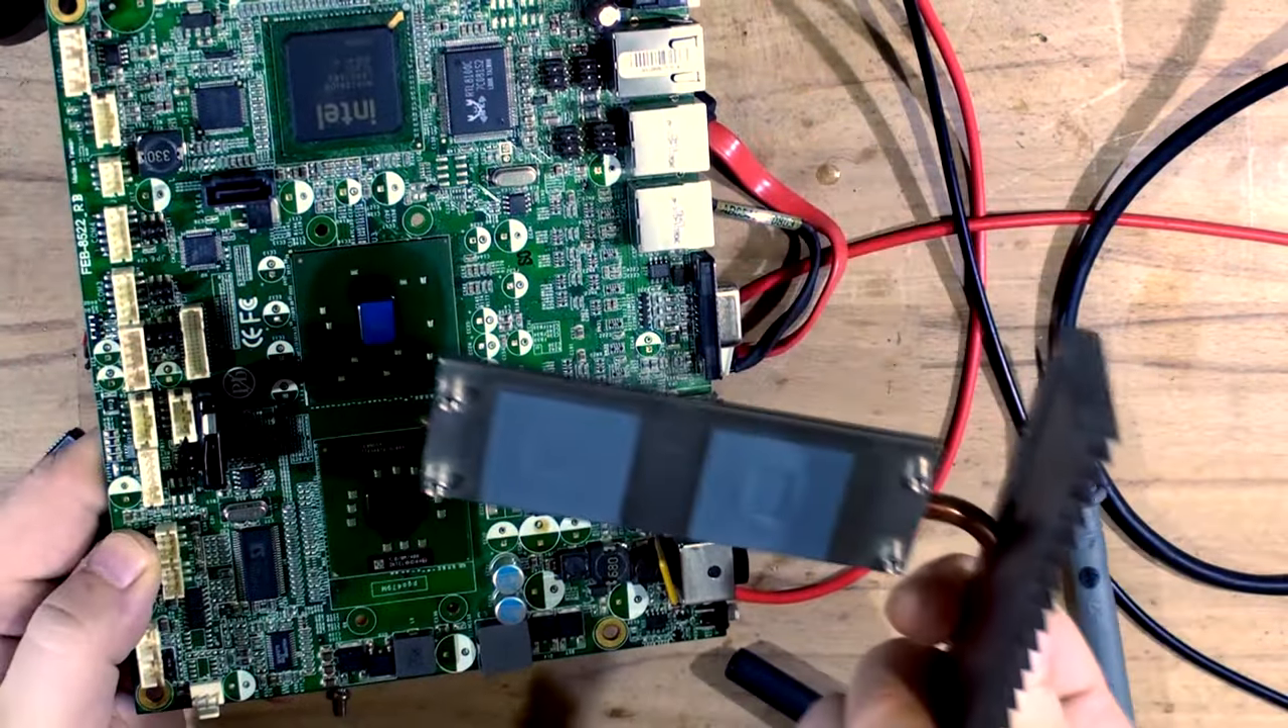I removed the heat sink as you can see.